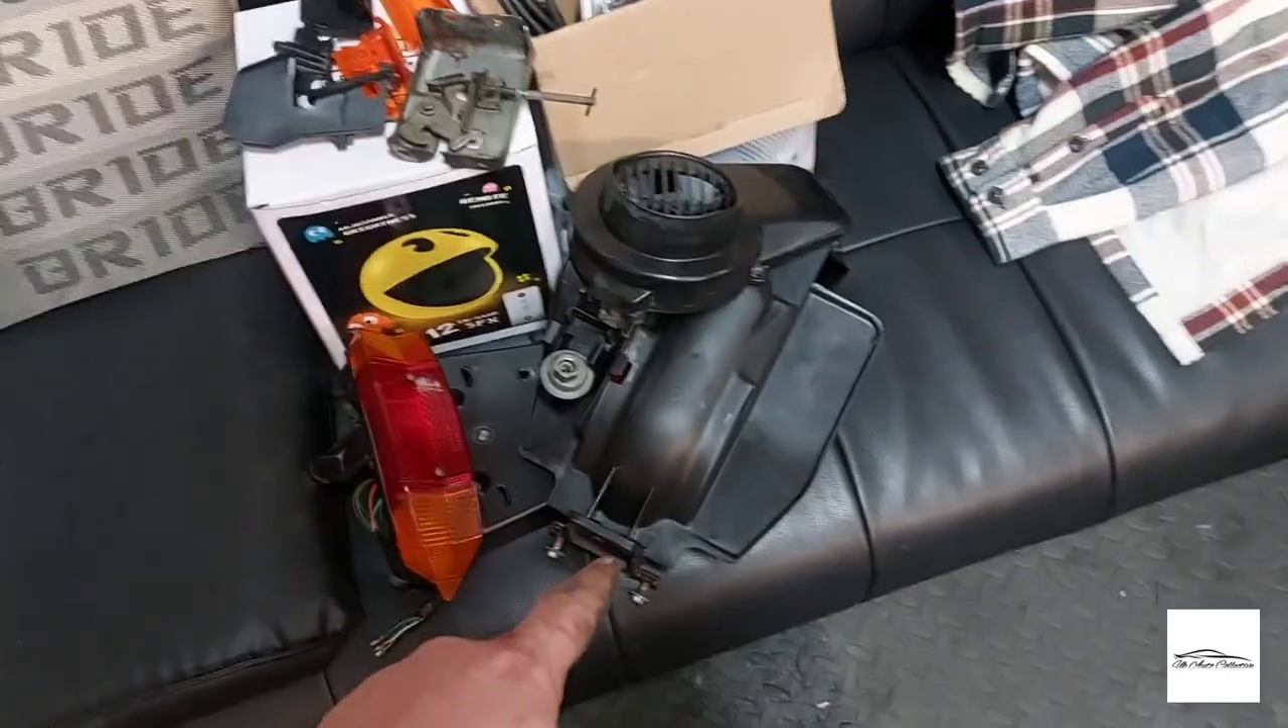I've got the fan shroud off the uh off the engine.